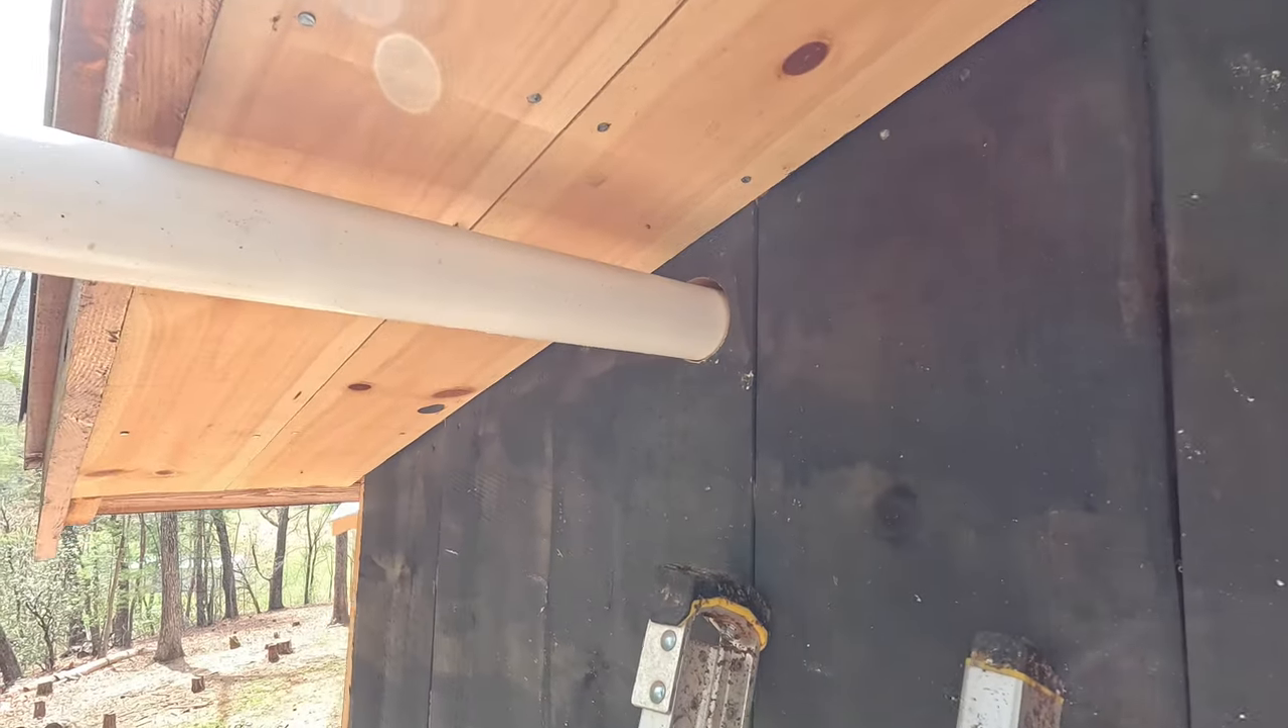And I want to show you kind of how things ended up. I got the vent line out.